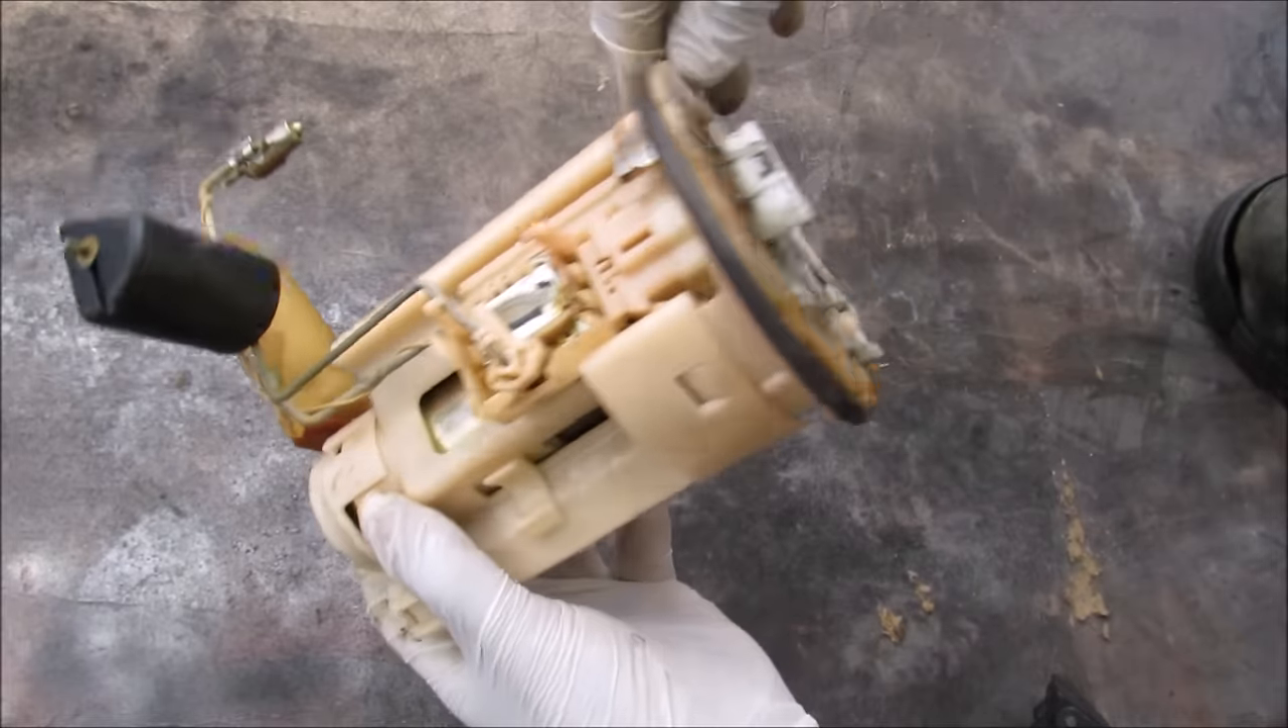So this here is the fuel pump removed from the vehicle.